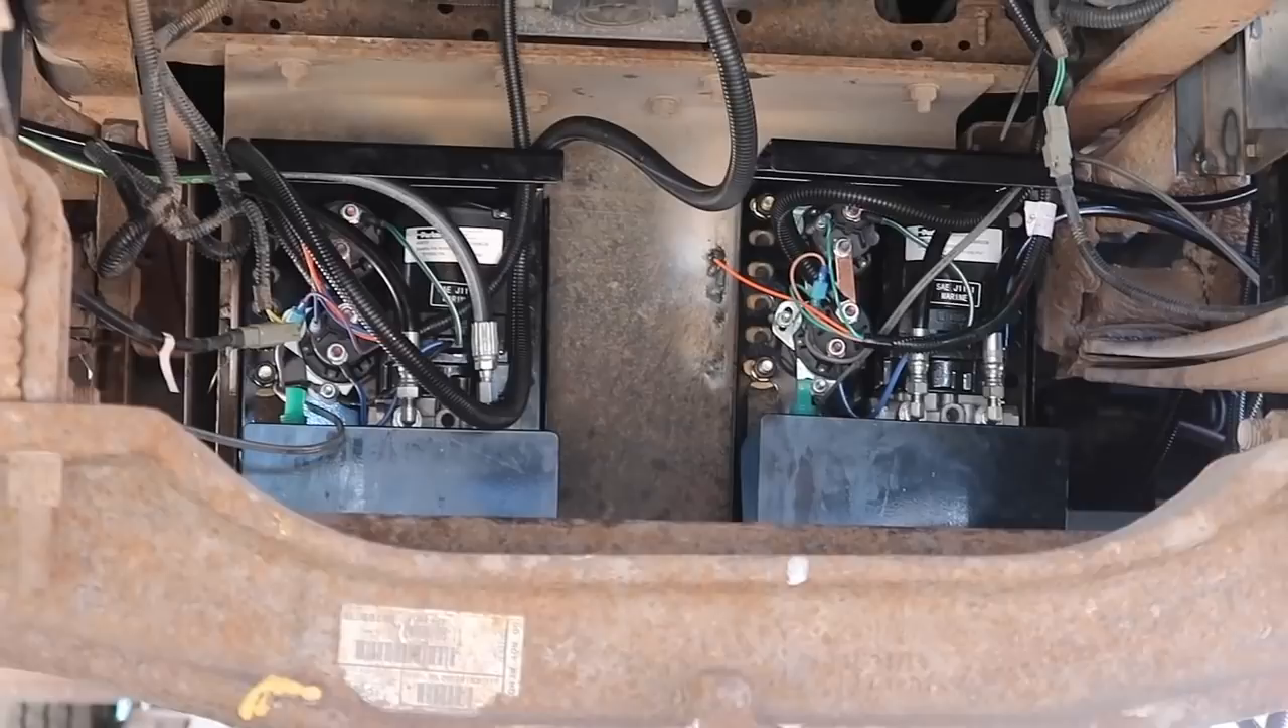Here's the pumps on the front don't have the covers on them yet but you can see that they're all hooked up.